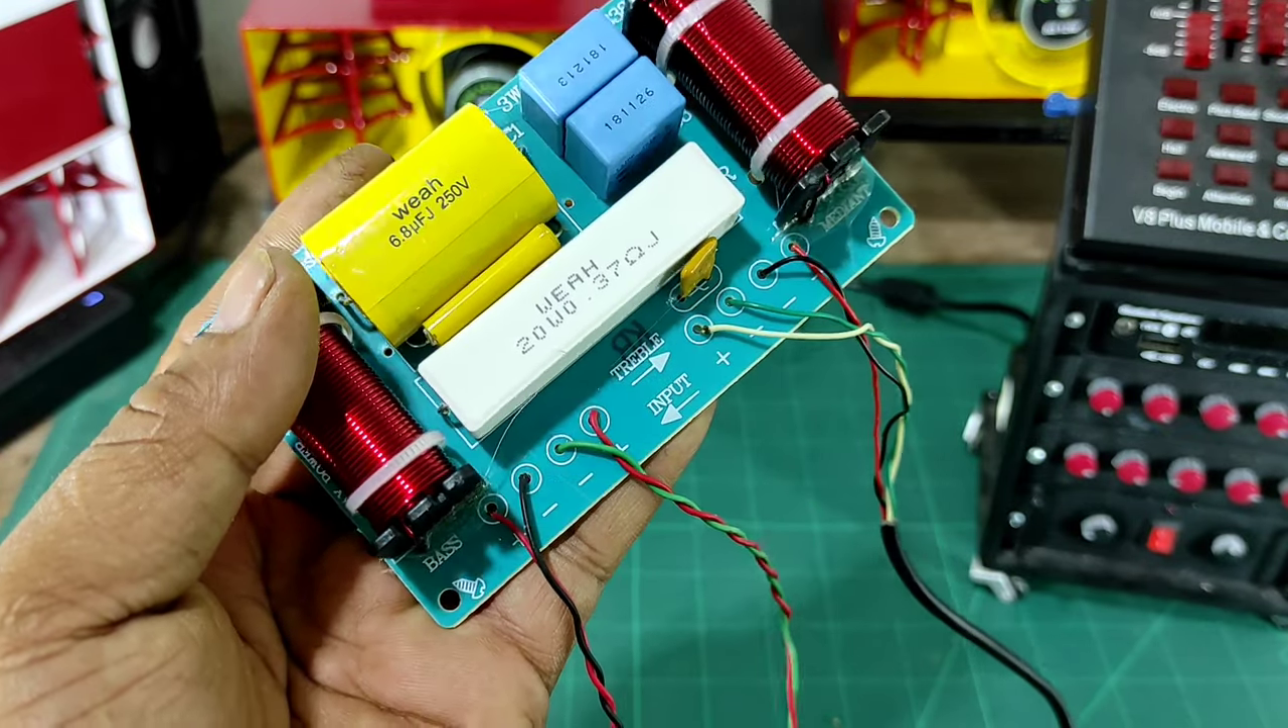Nah disini sudah saya pasang kabel.